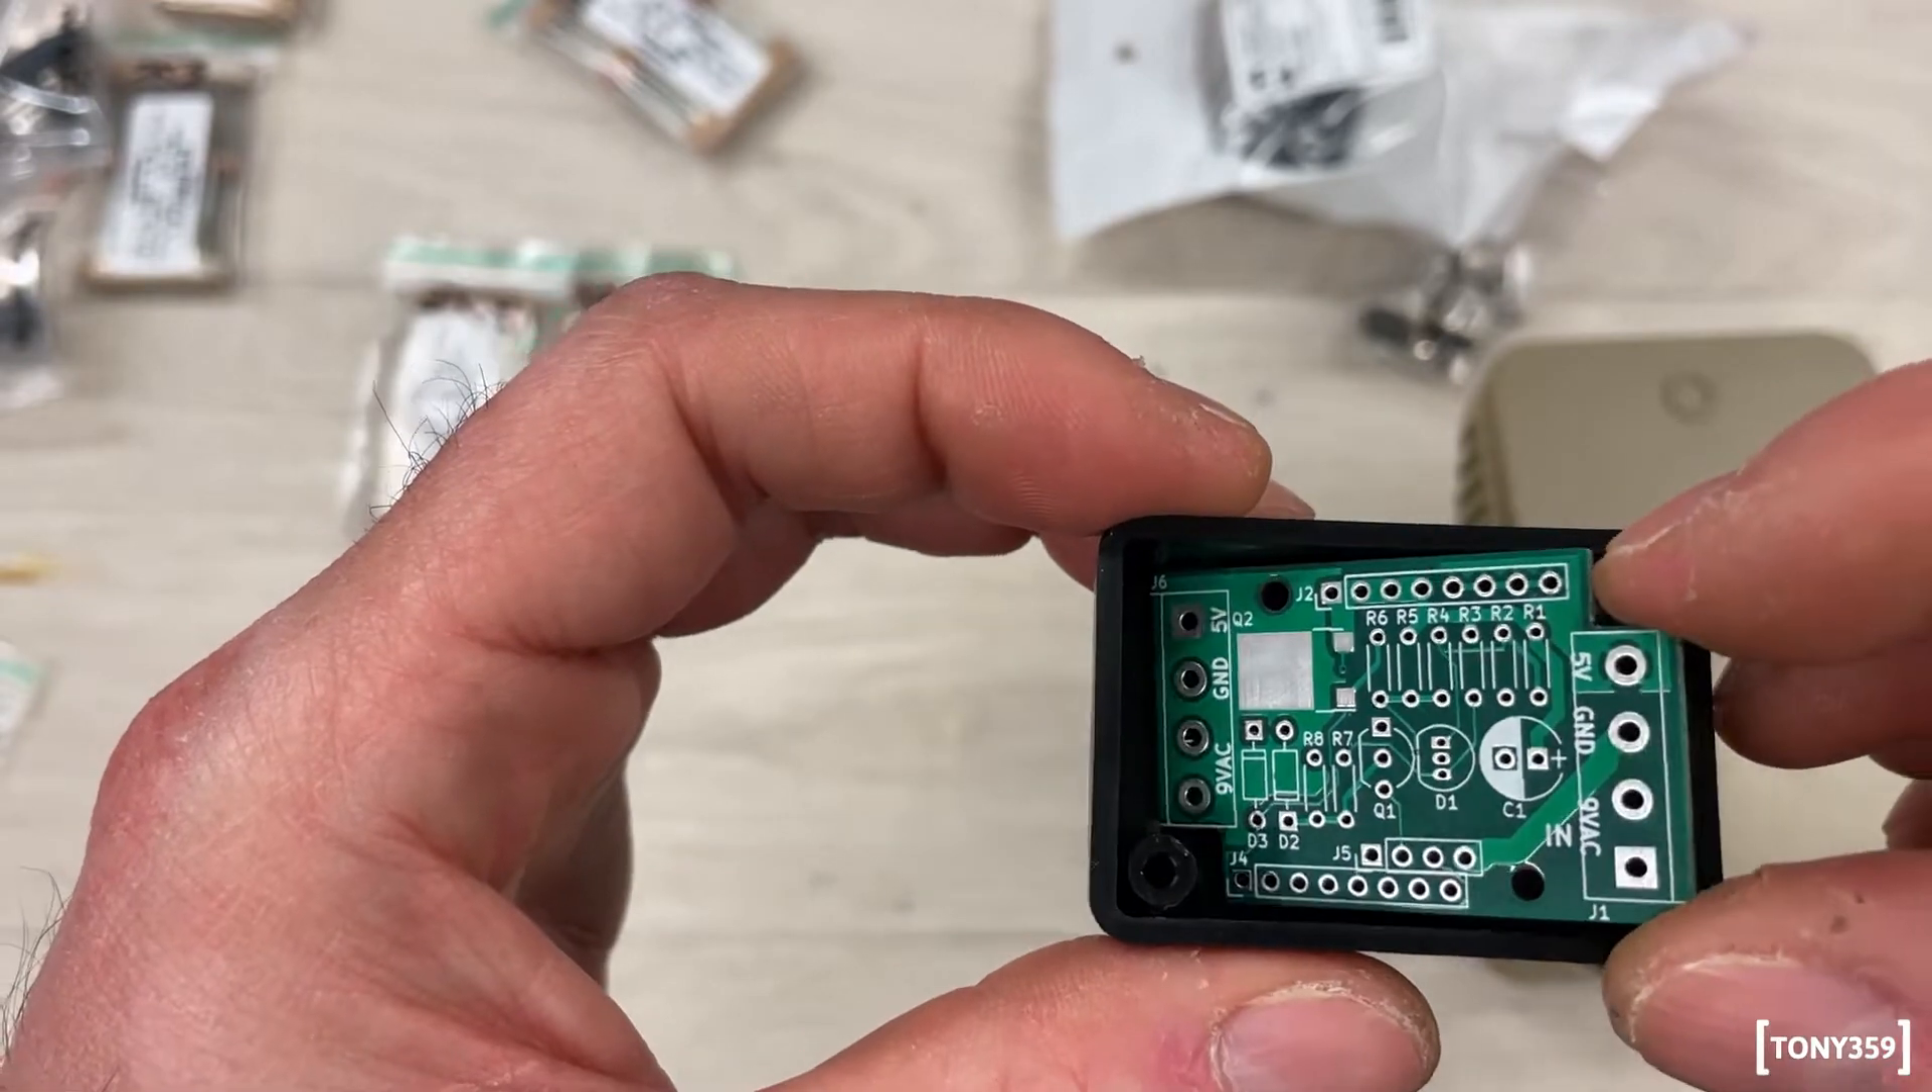Now, this little board, it's amazing because it fits in this very nicely, in this nice little box.